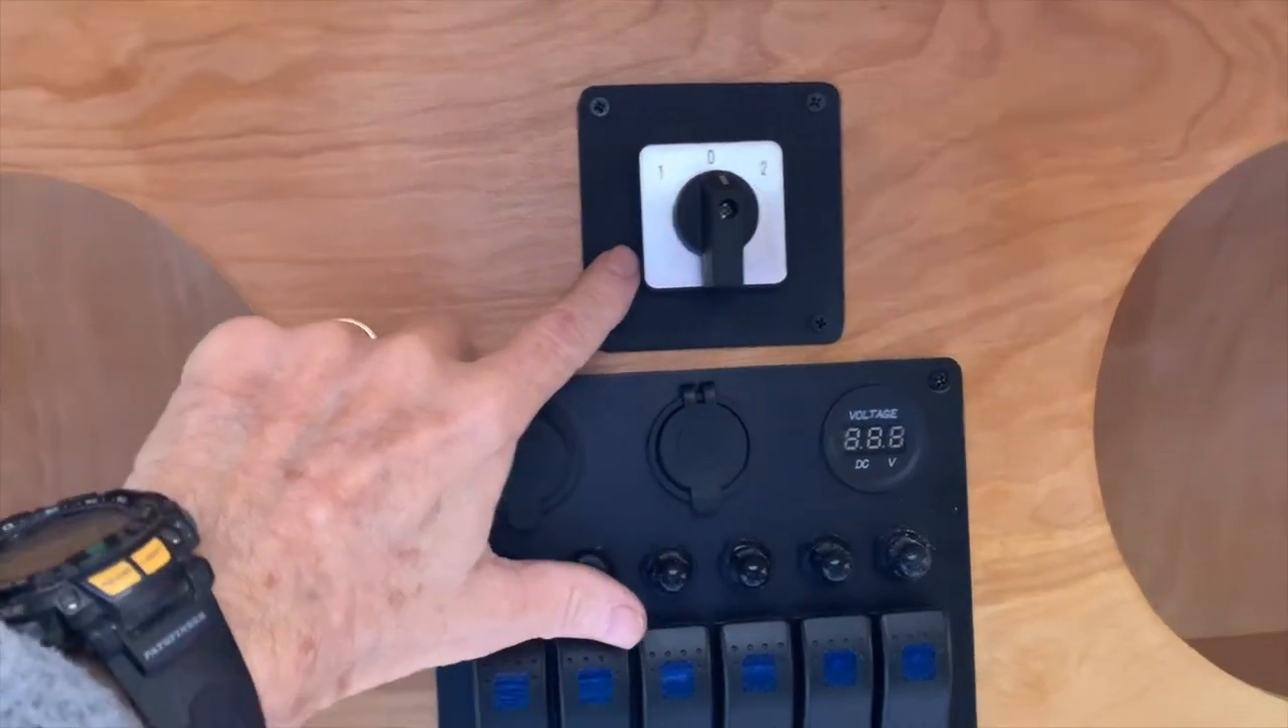I've got my panel switch panel and my uh main dc and secondary dc switch installed and uh i mean this looks nice.